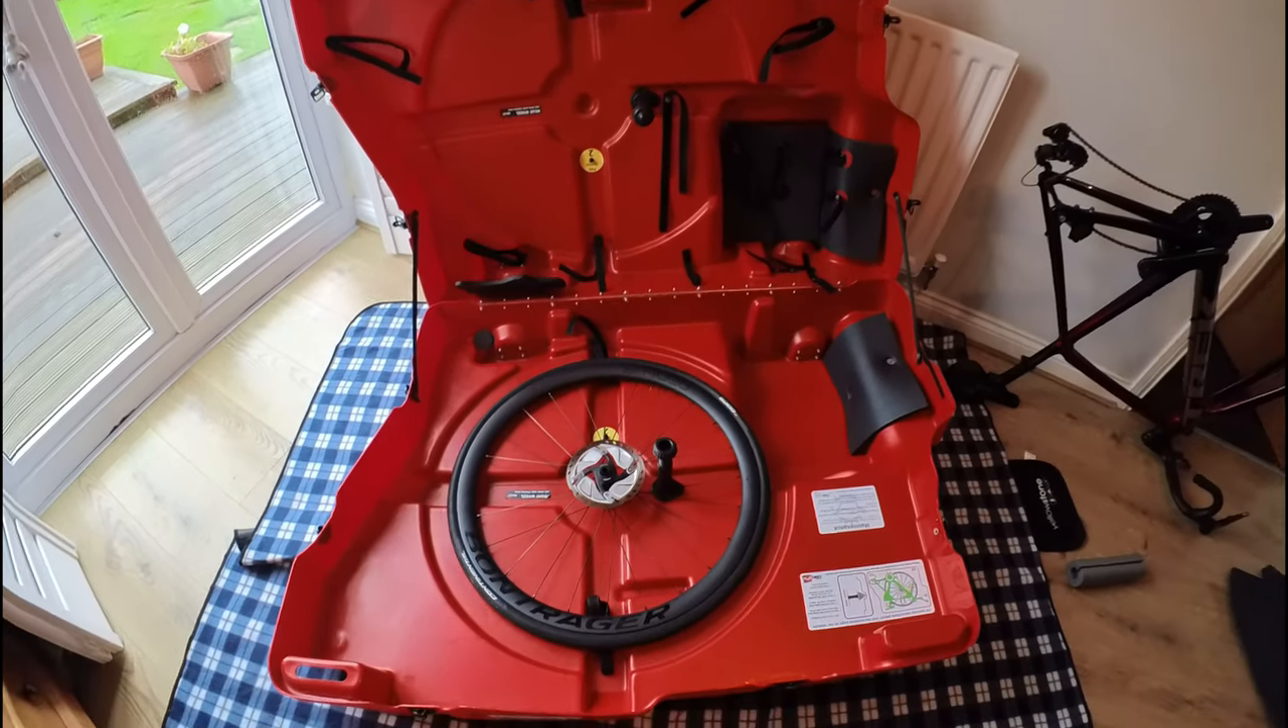You can see the front wheel in the bottom part there and i've yet to put the back wheel in the back and then they're separated by a piece of foam.